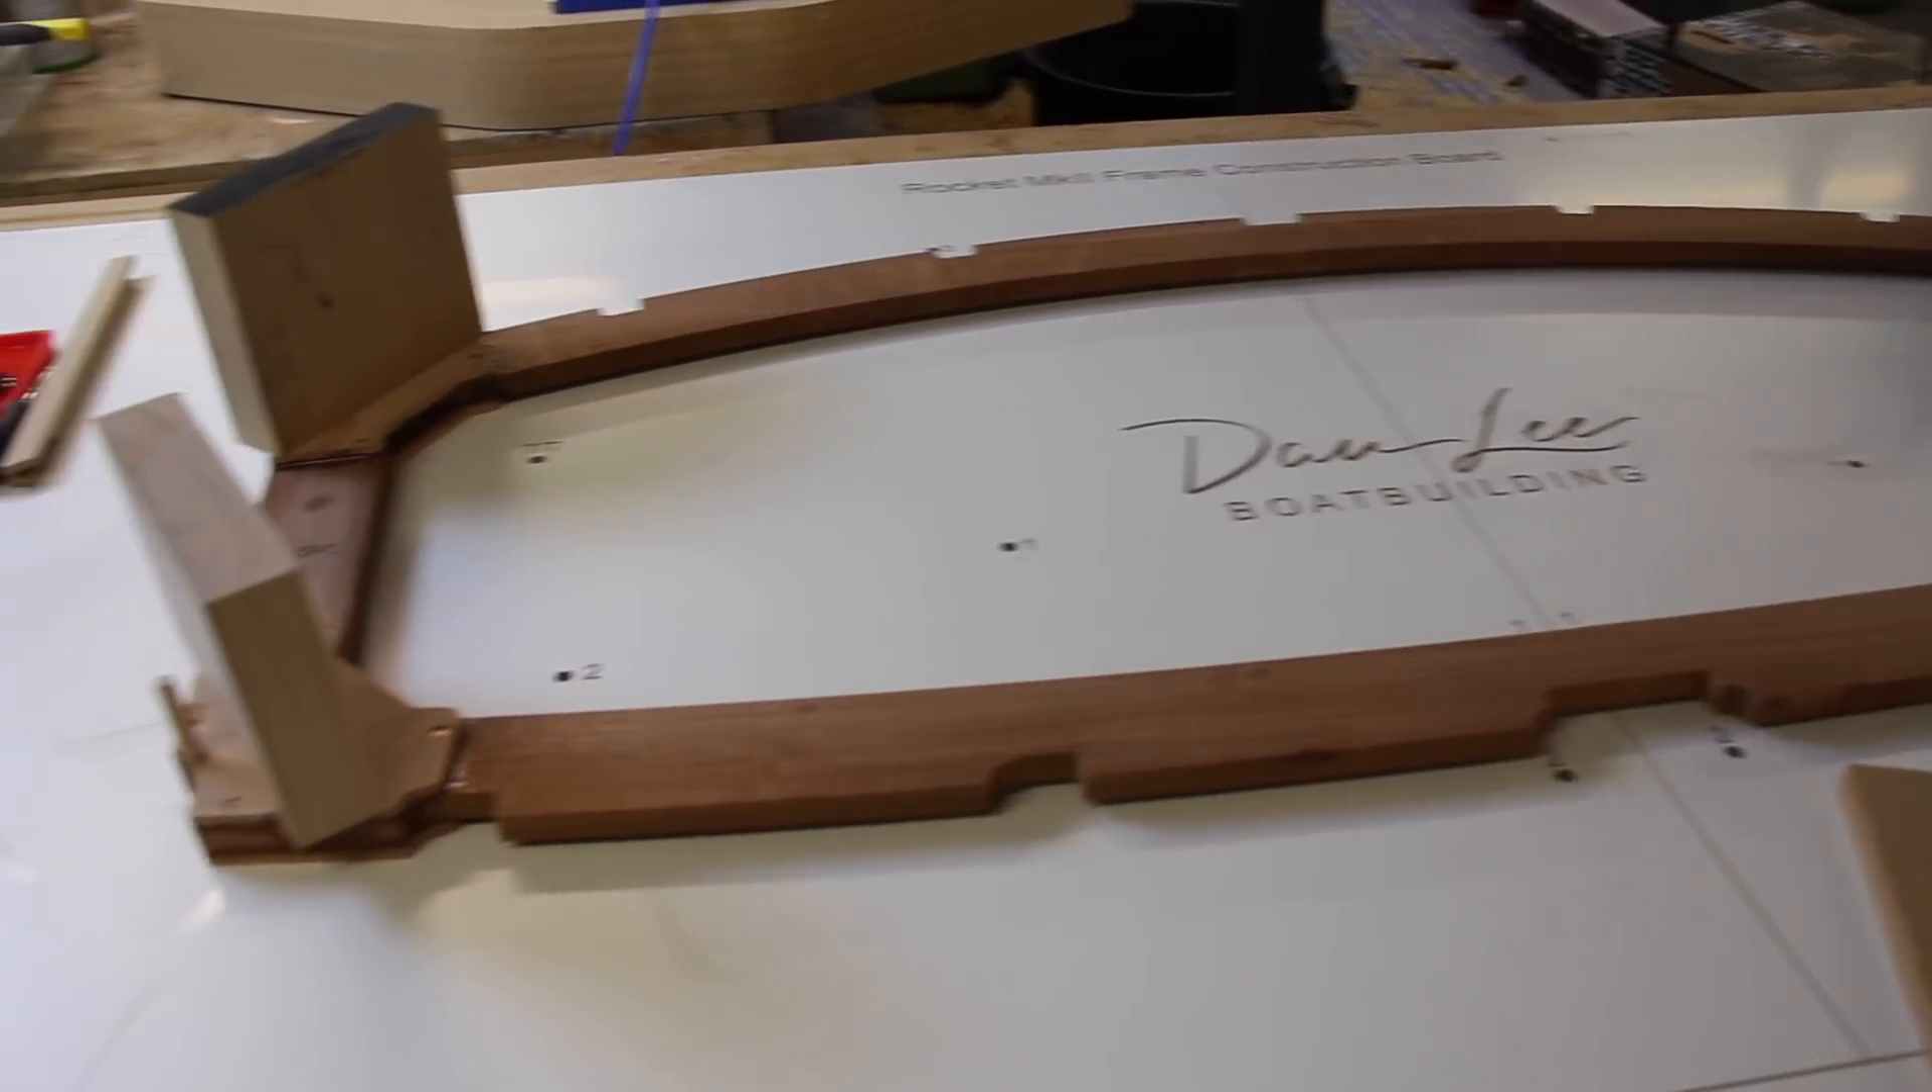So that is the frame glued up.